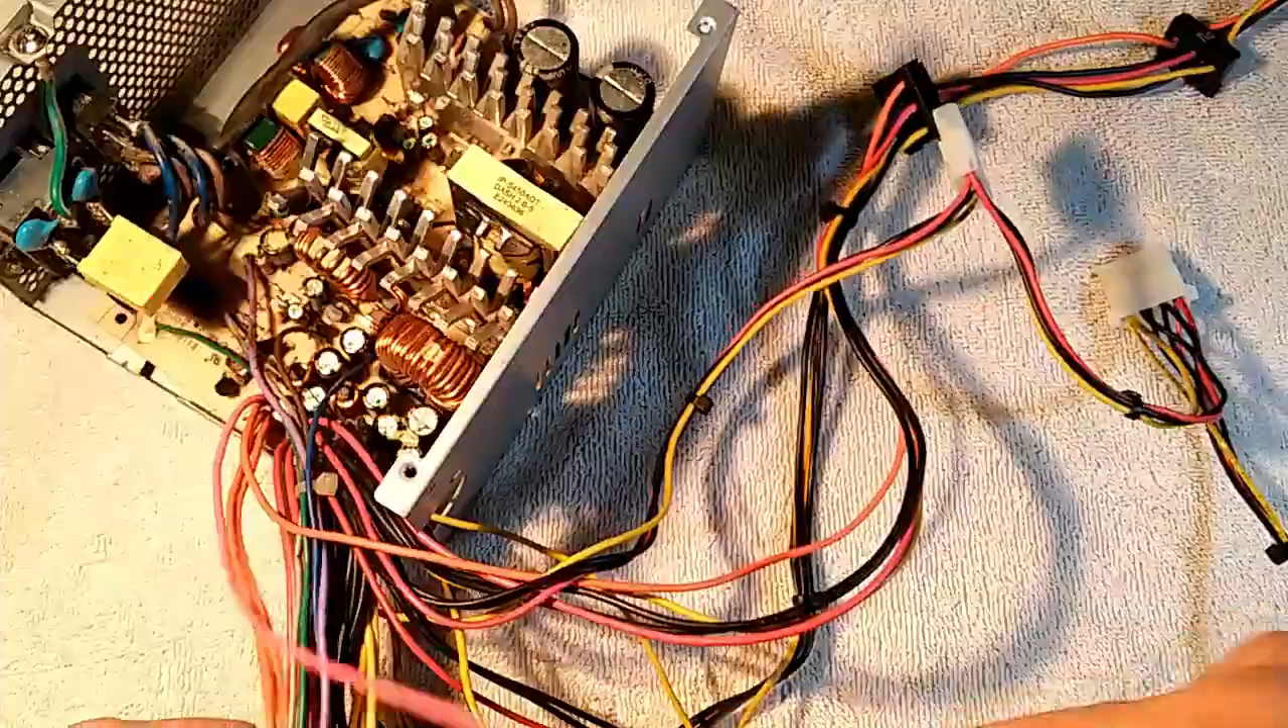We've put the board back into the power supply.